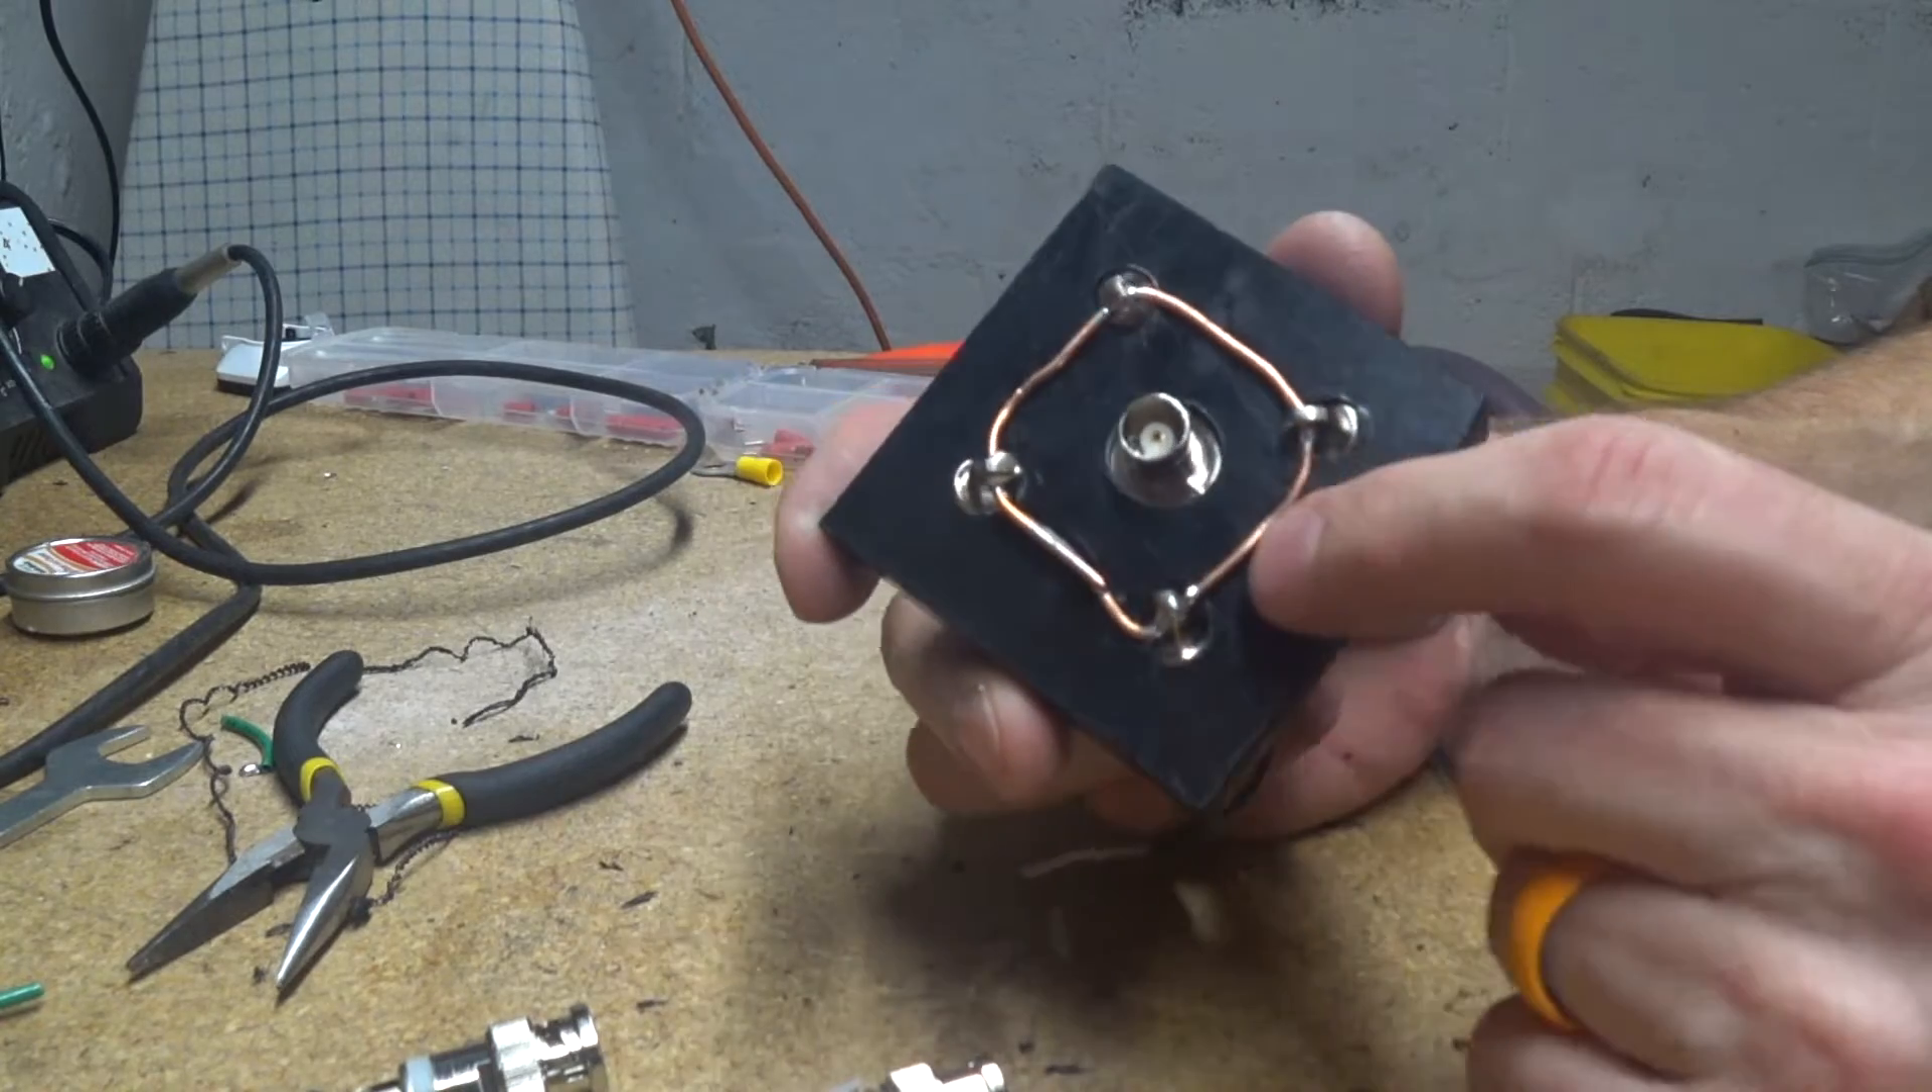And, um, I use this, uh, I got this wire soldered in all the way around here to, to ground all the radials.